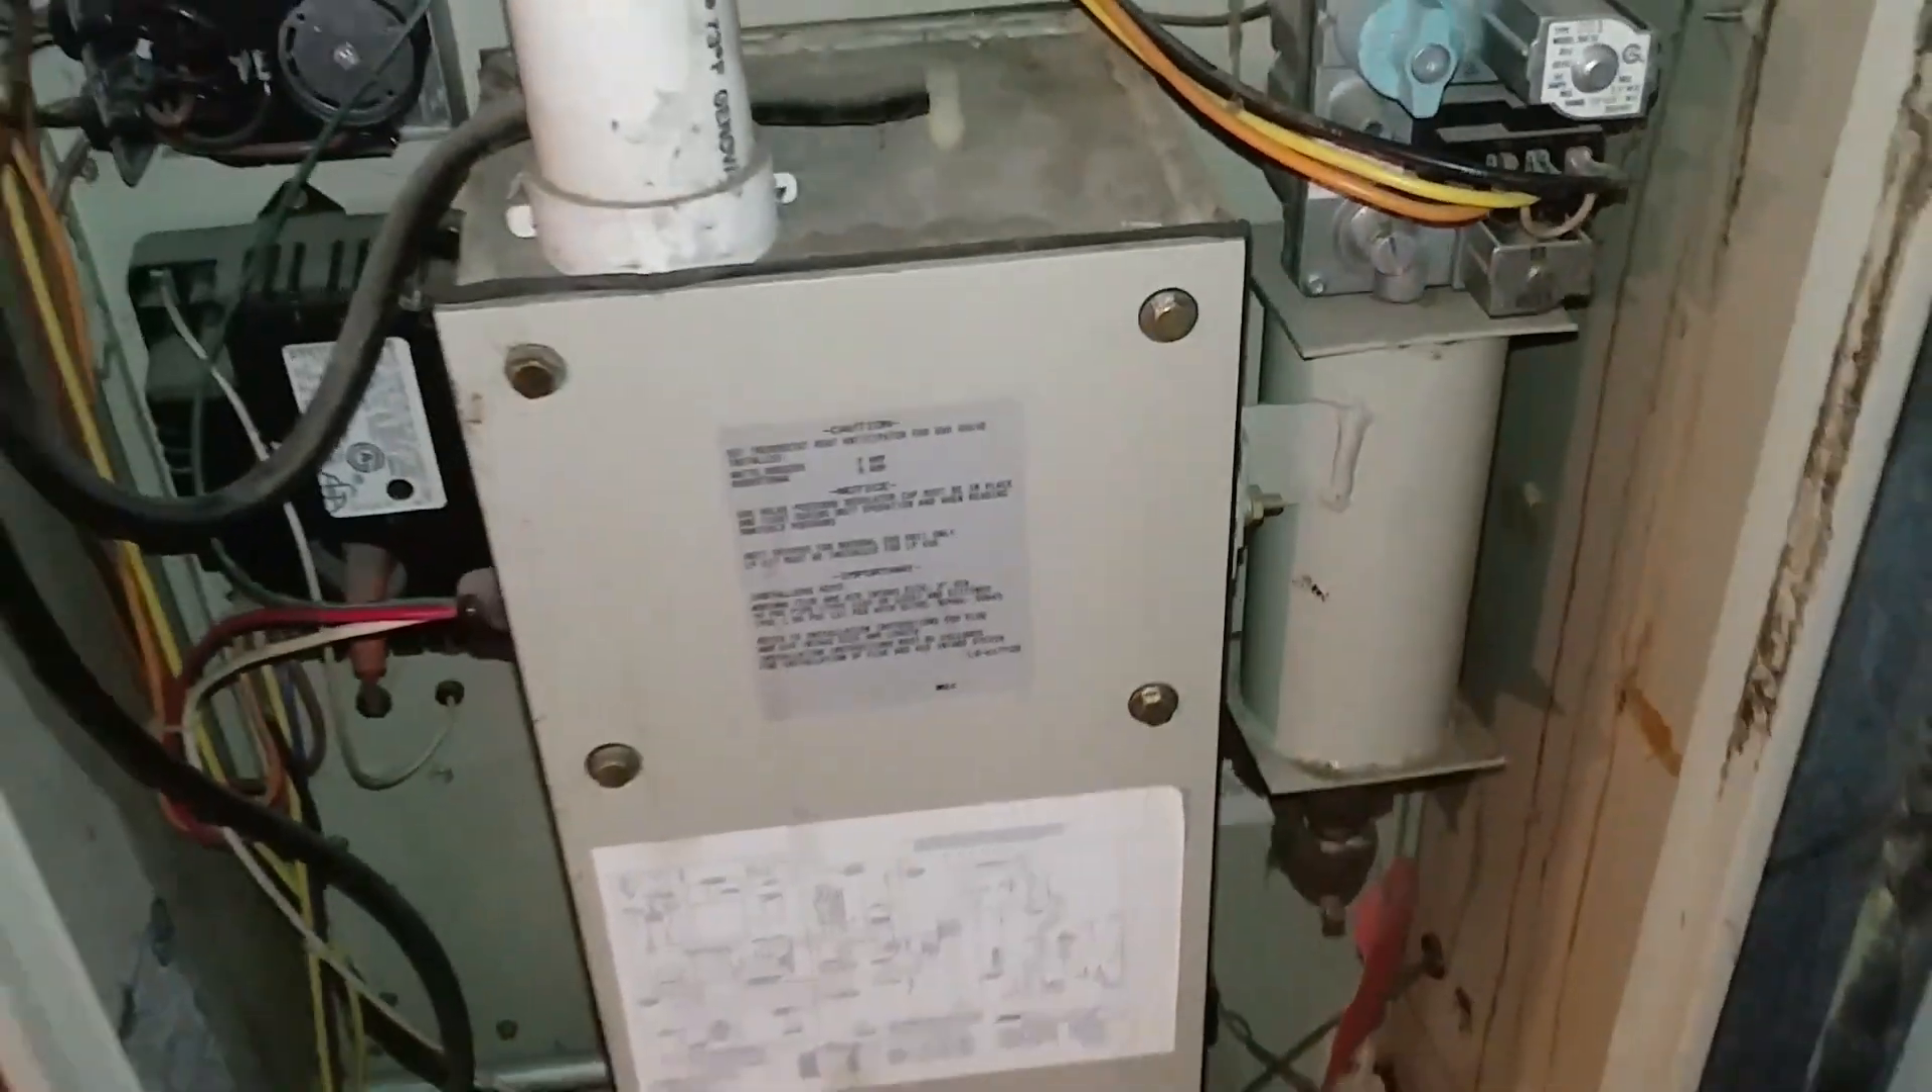But now that we've got this cover, bolted back on here, we're good to go.